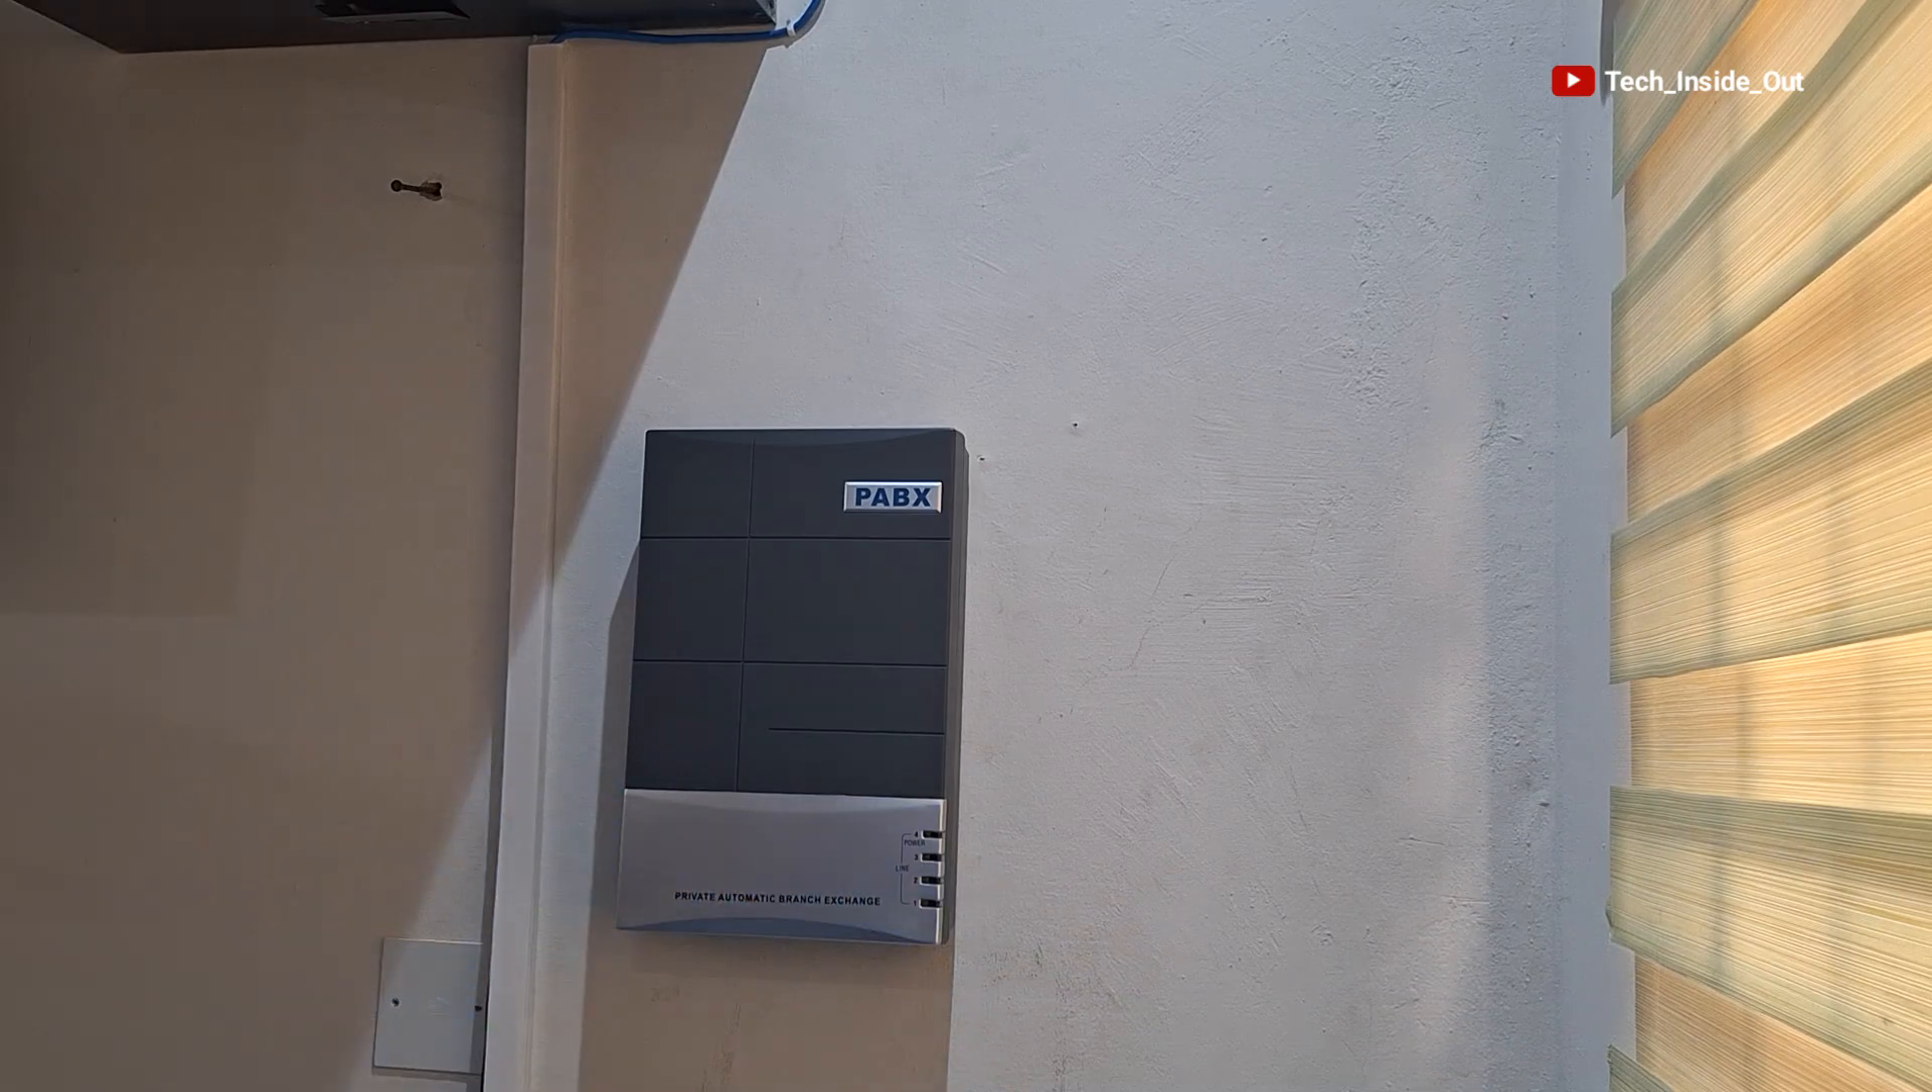So the pbs switch is now on the wall.